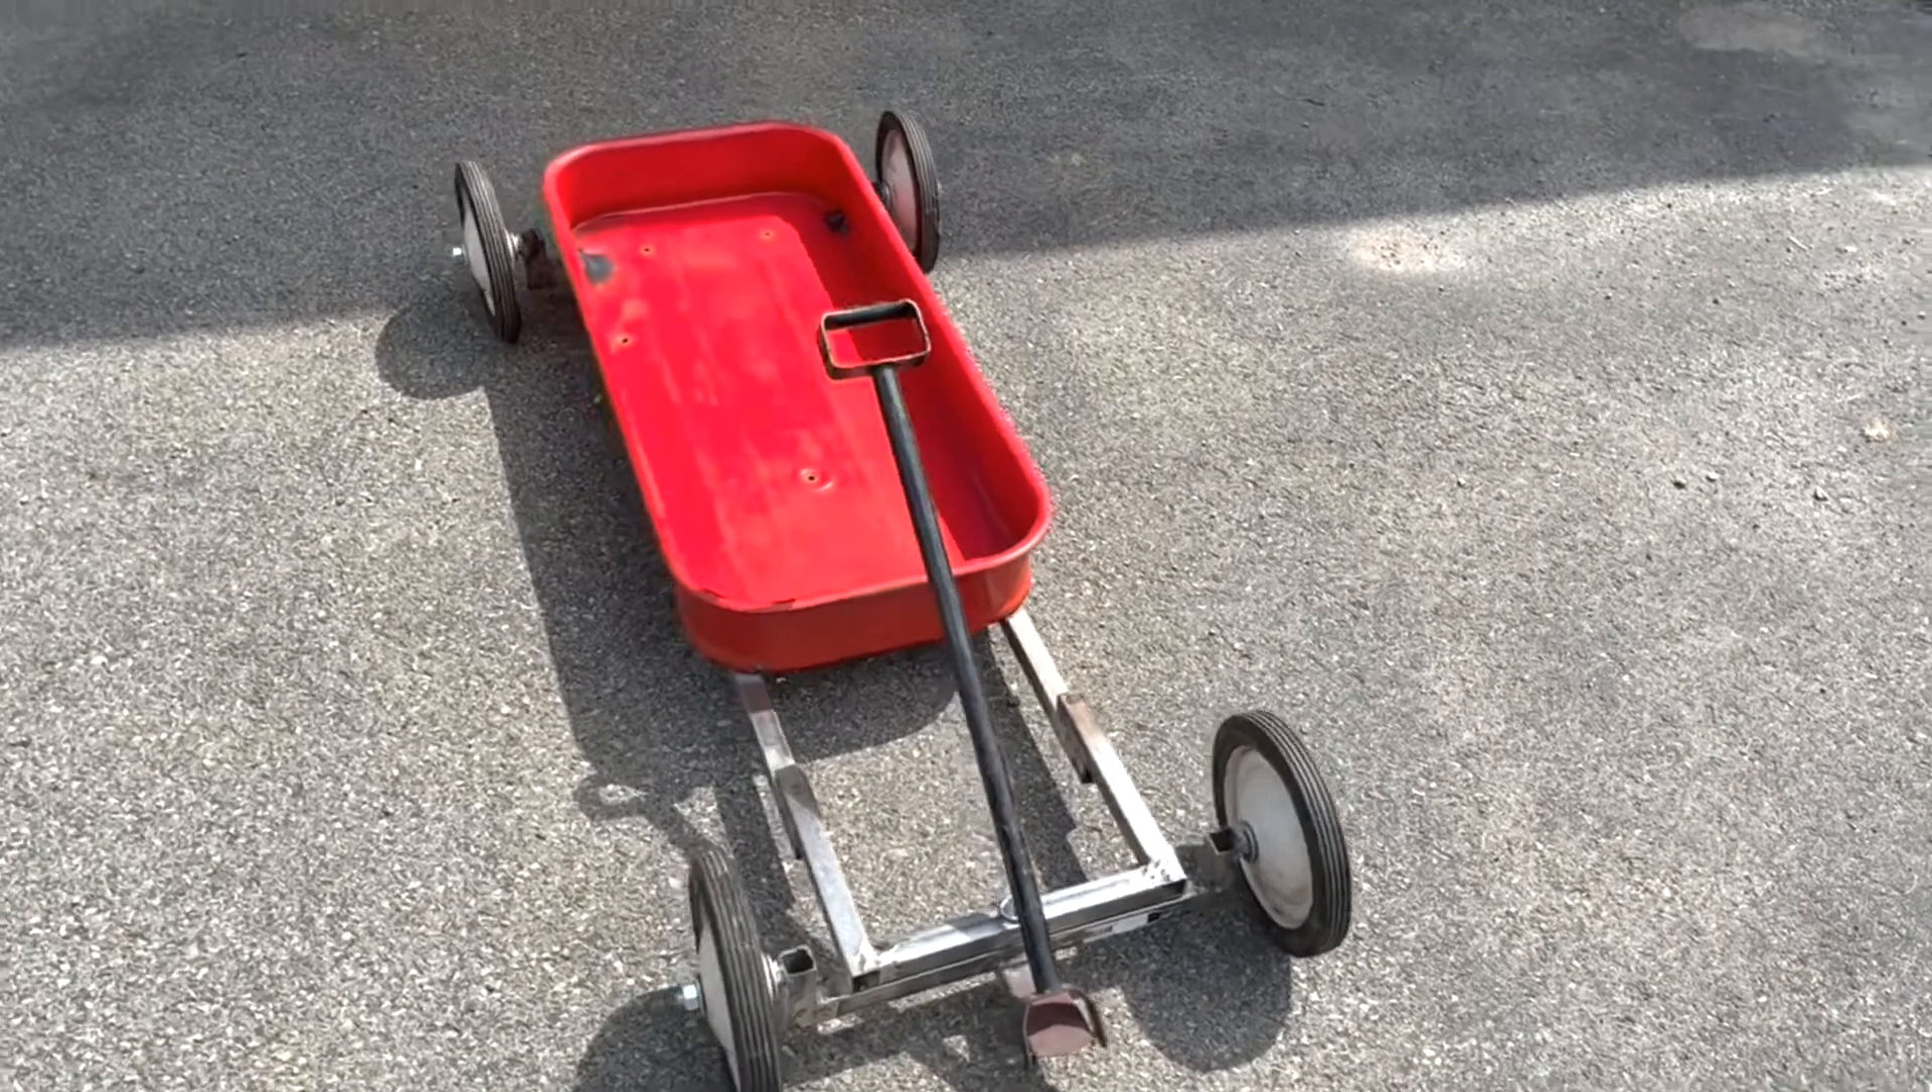As you can see the handle is attached.